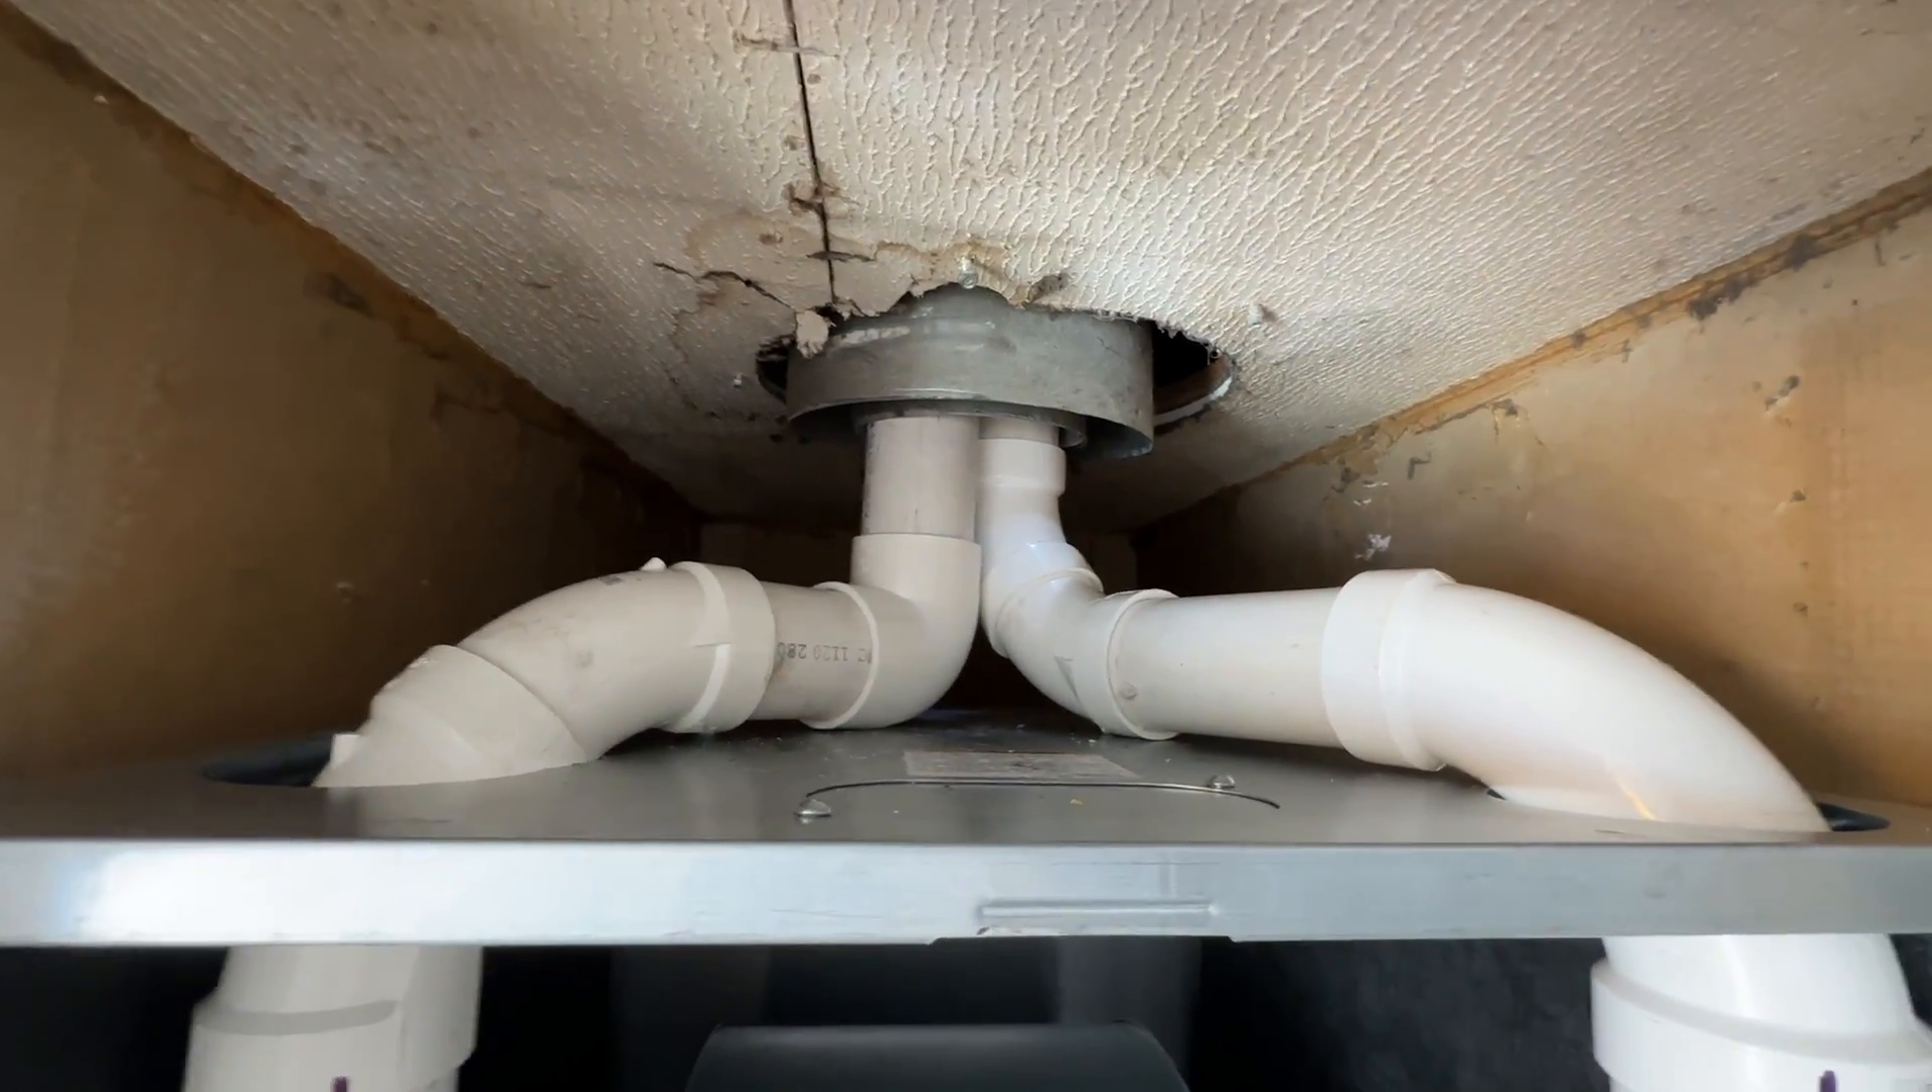And last but not least we have our PVC all finished up.